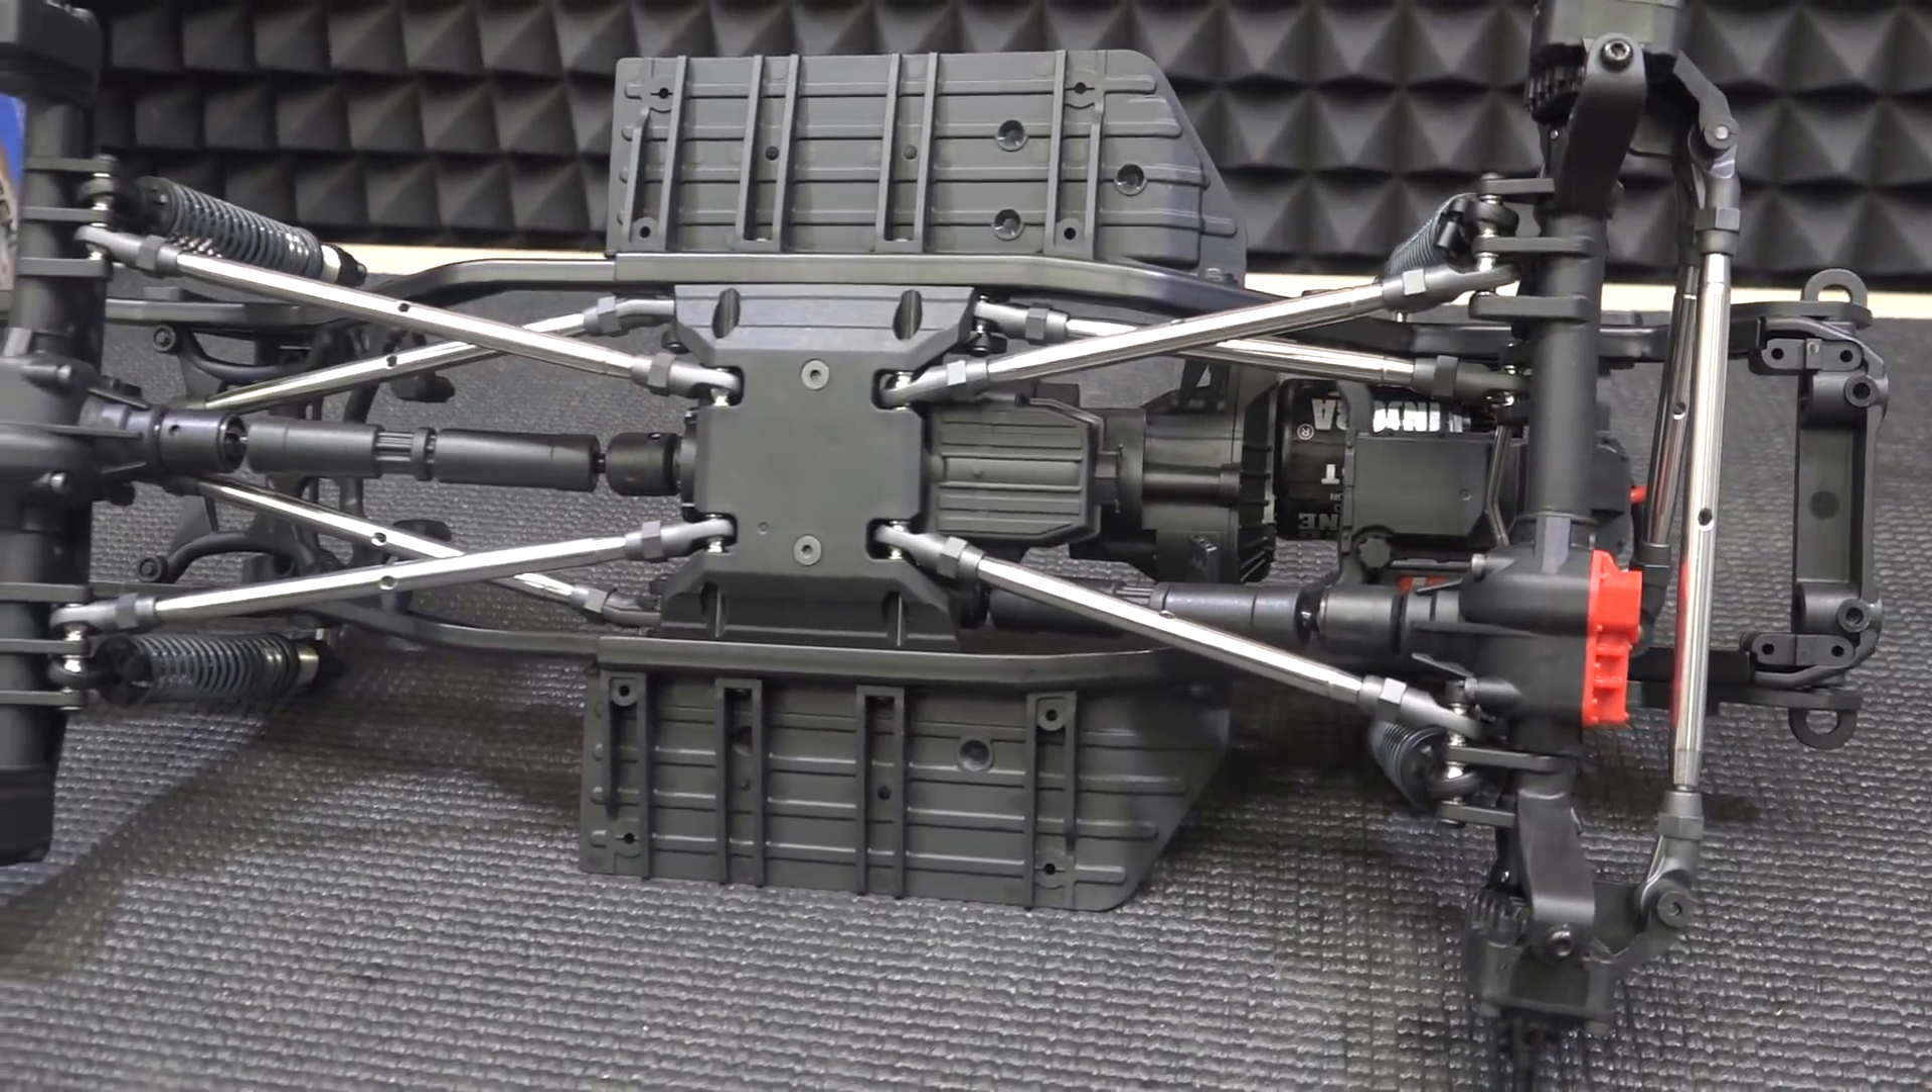Итак, рама вся полностью собрана с мостами.